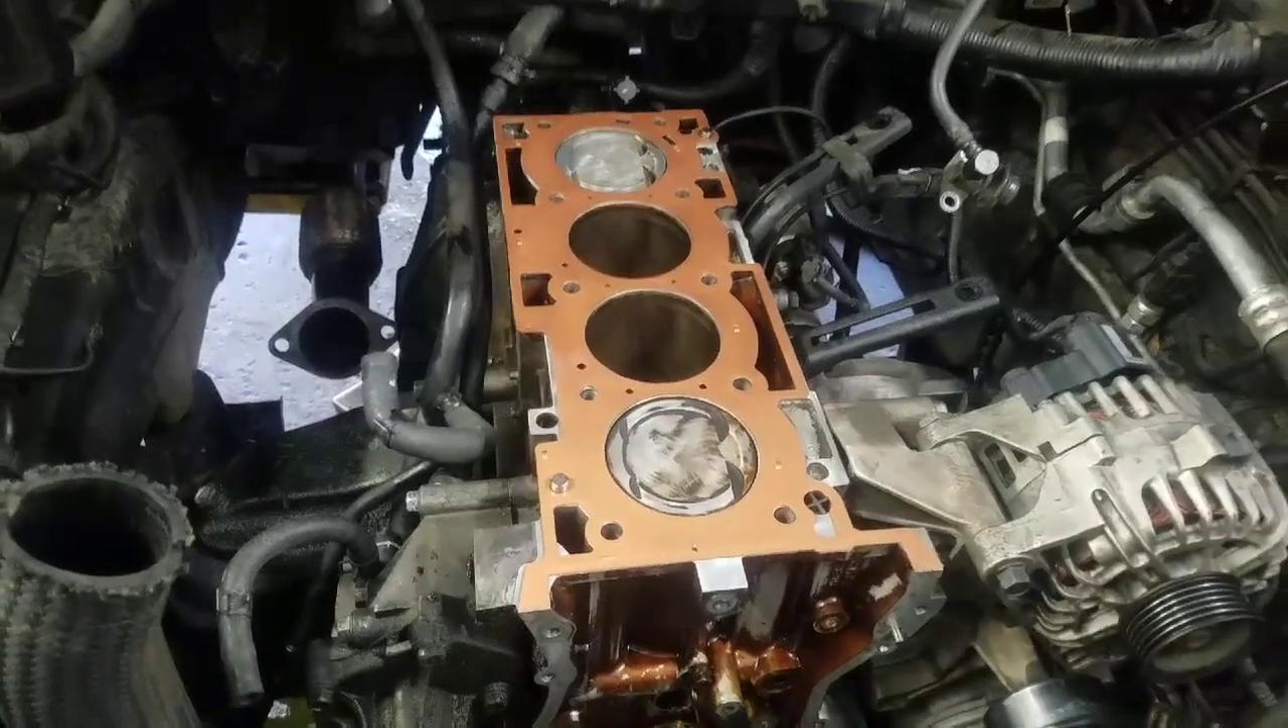Ok as you can see I have already put the gasket in place.